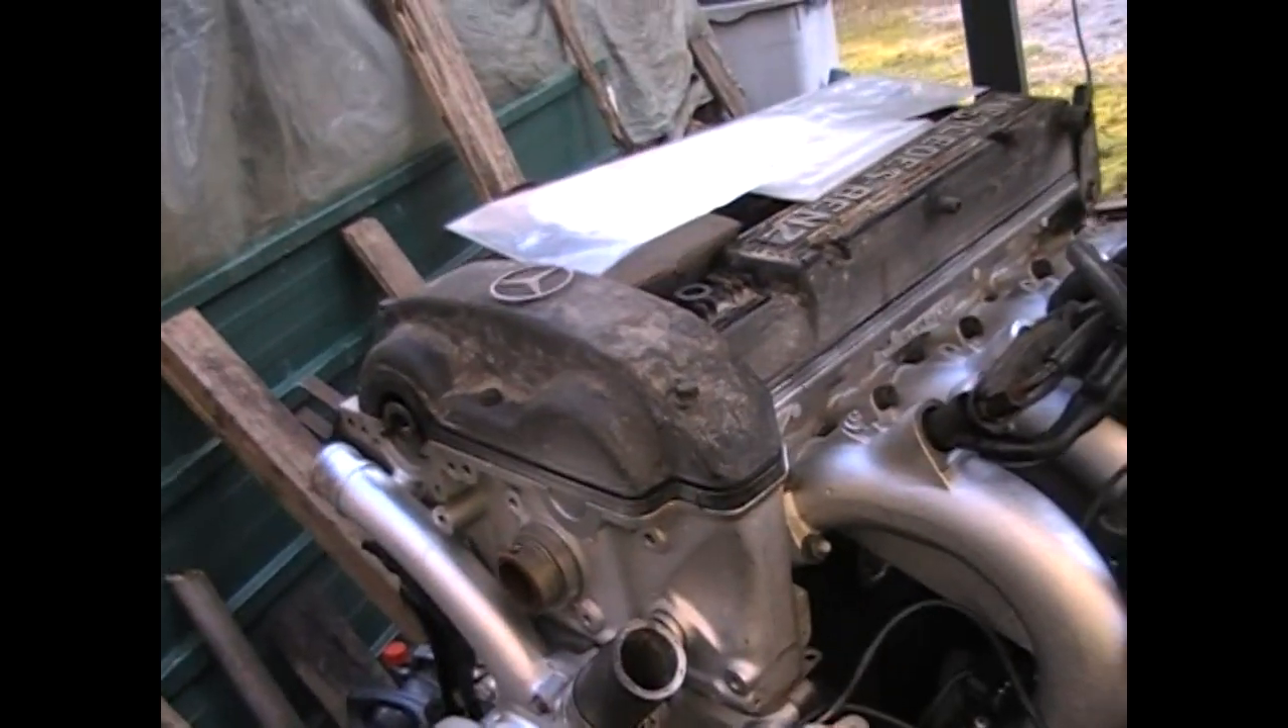Donc, collecteur d'admission, c'est remonté.